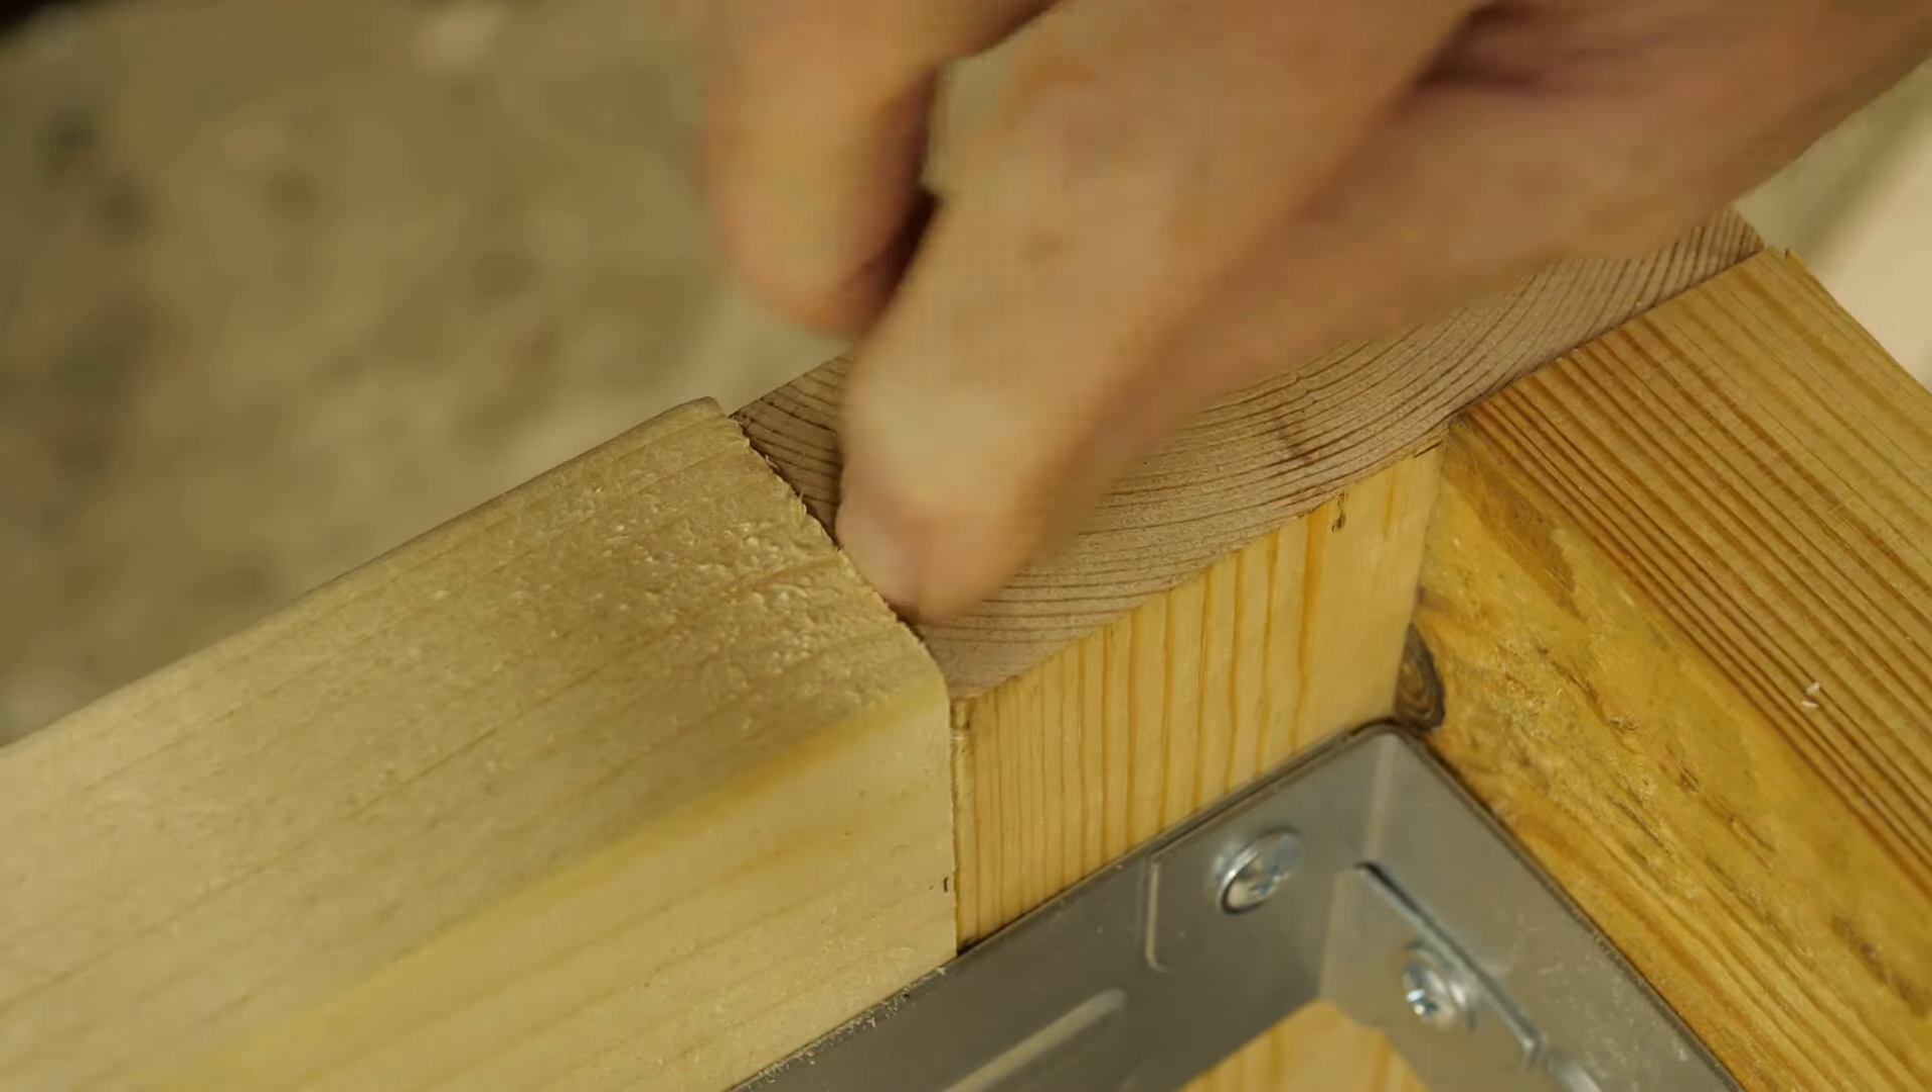Despite my best efforts, there are now significant differences in the levels of the horizontal timbers, so I thought the best way to fix this was to use a plane.